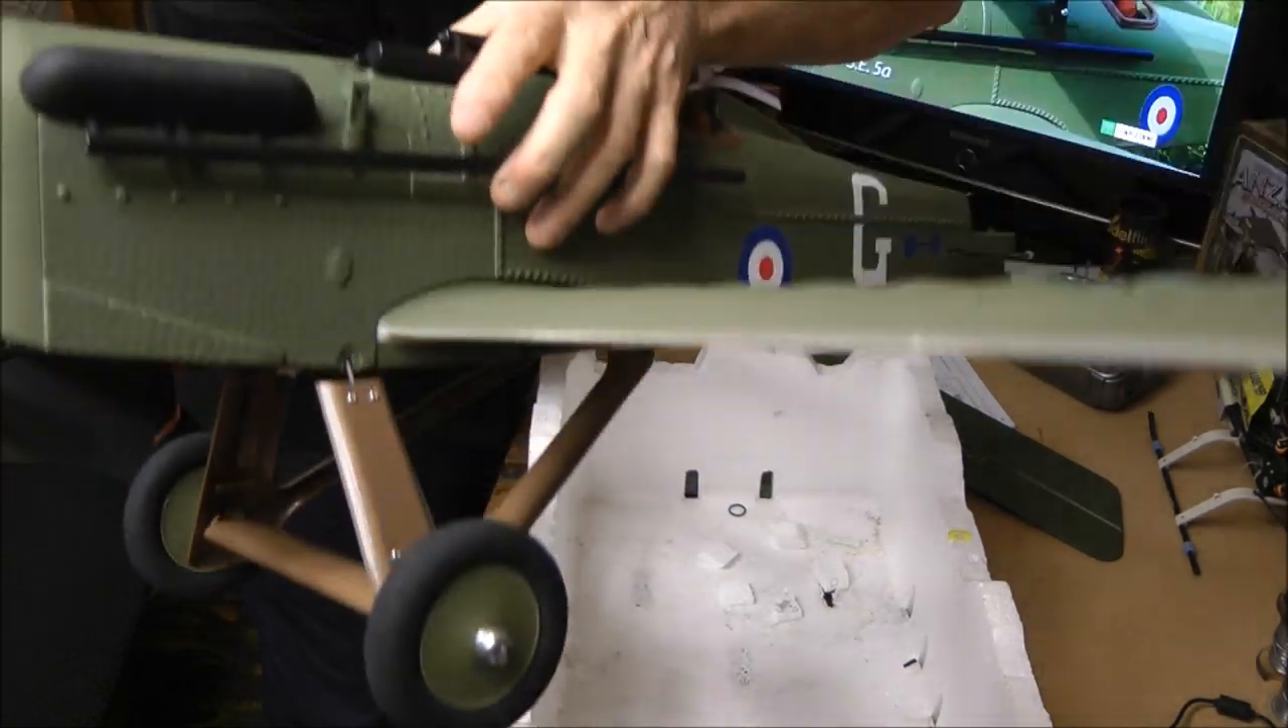As you can see, the landing gear and the bottom wing are now installed.